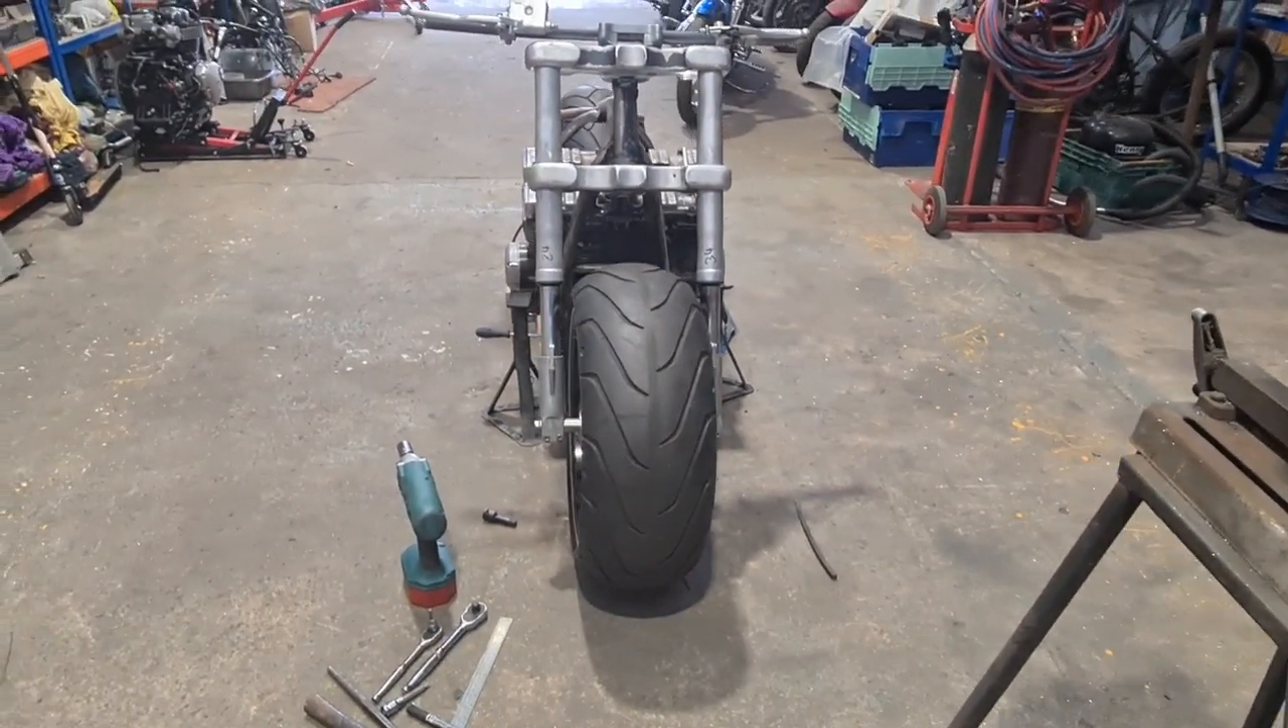The front end is actually all together And actually works.